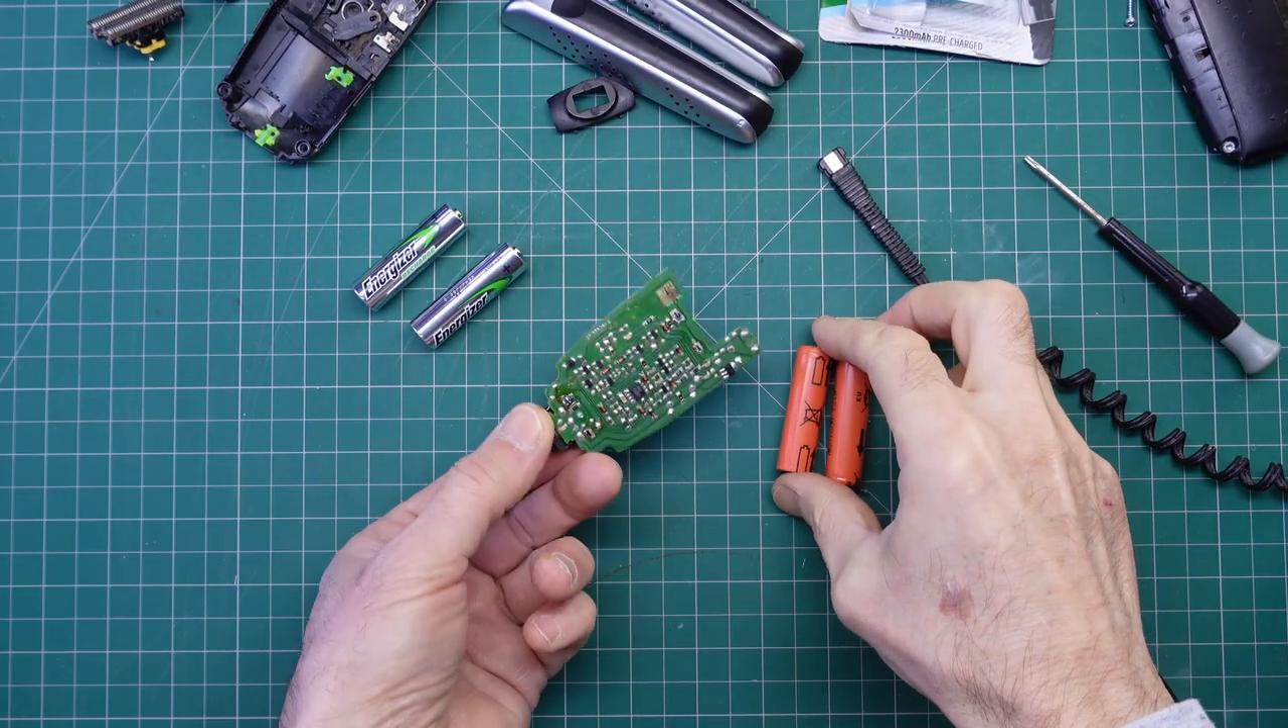So here we are back at the bench with the two cells removed.